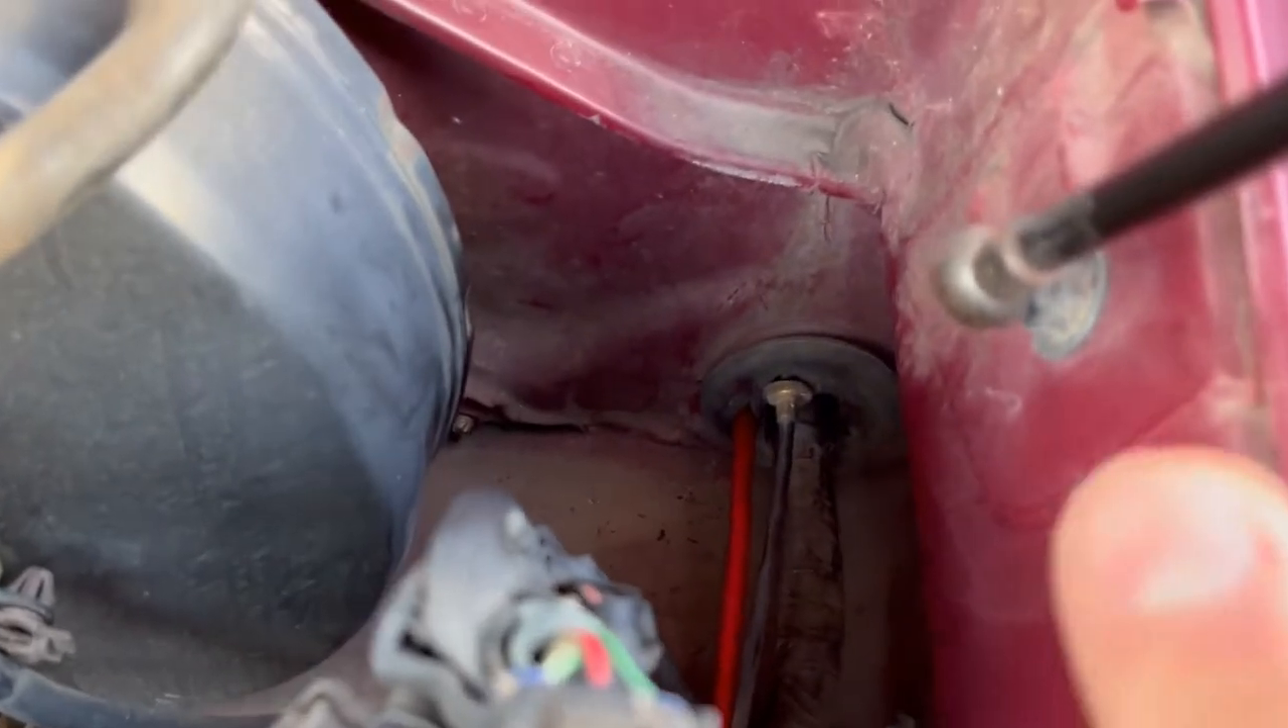So I got the wire passed through the grommet down there.